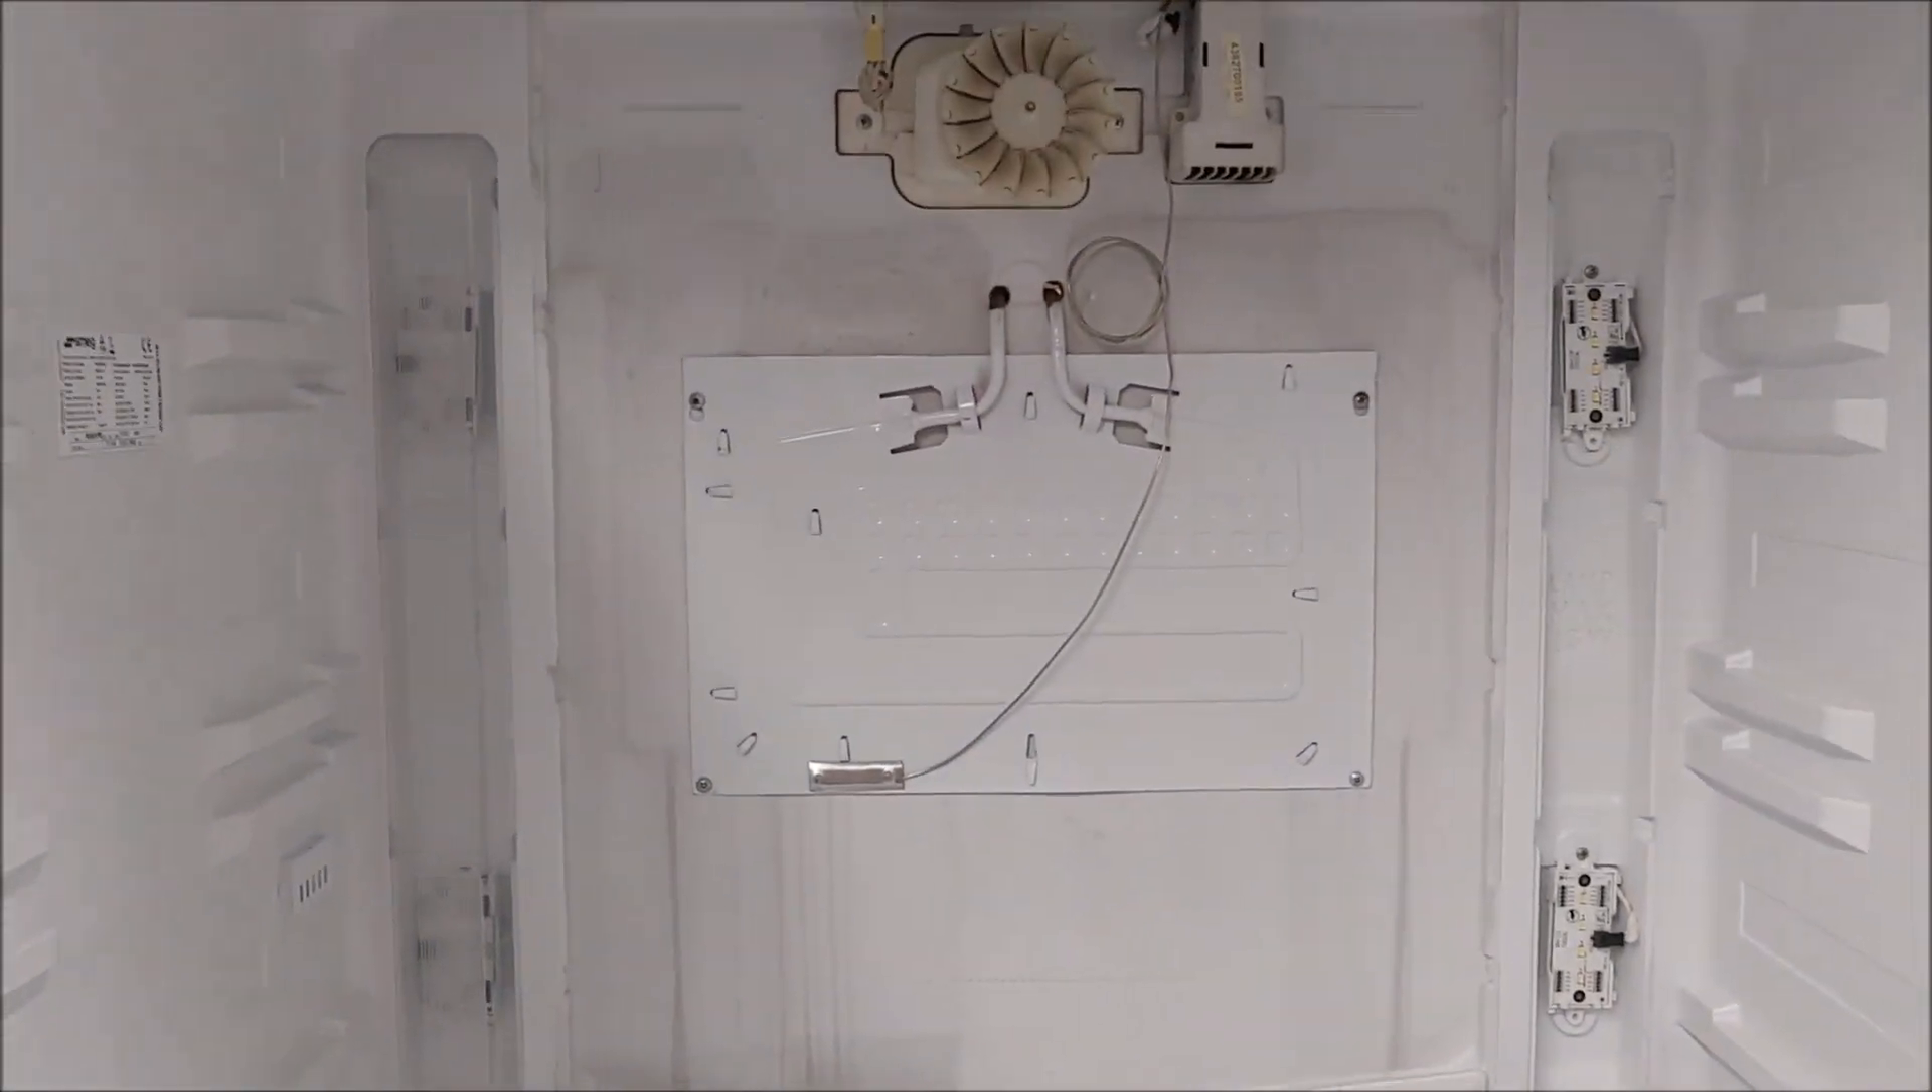I've made a little bracket here and the thermostat on the roof I made a little hole through and I've mounted the thermostat bulb and this is the cold plate the way I've mounted it in the fridge section.